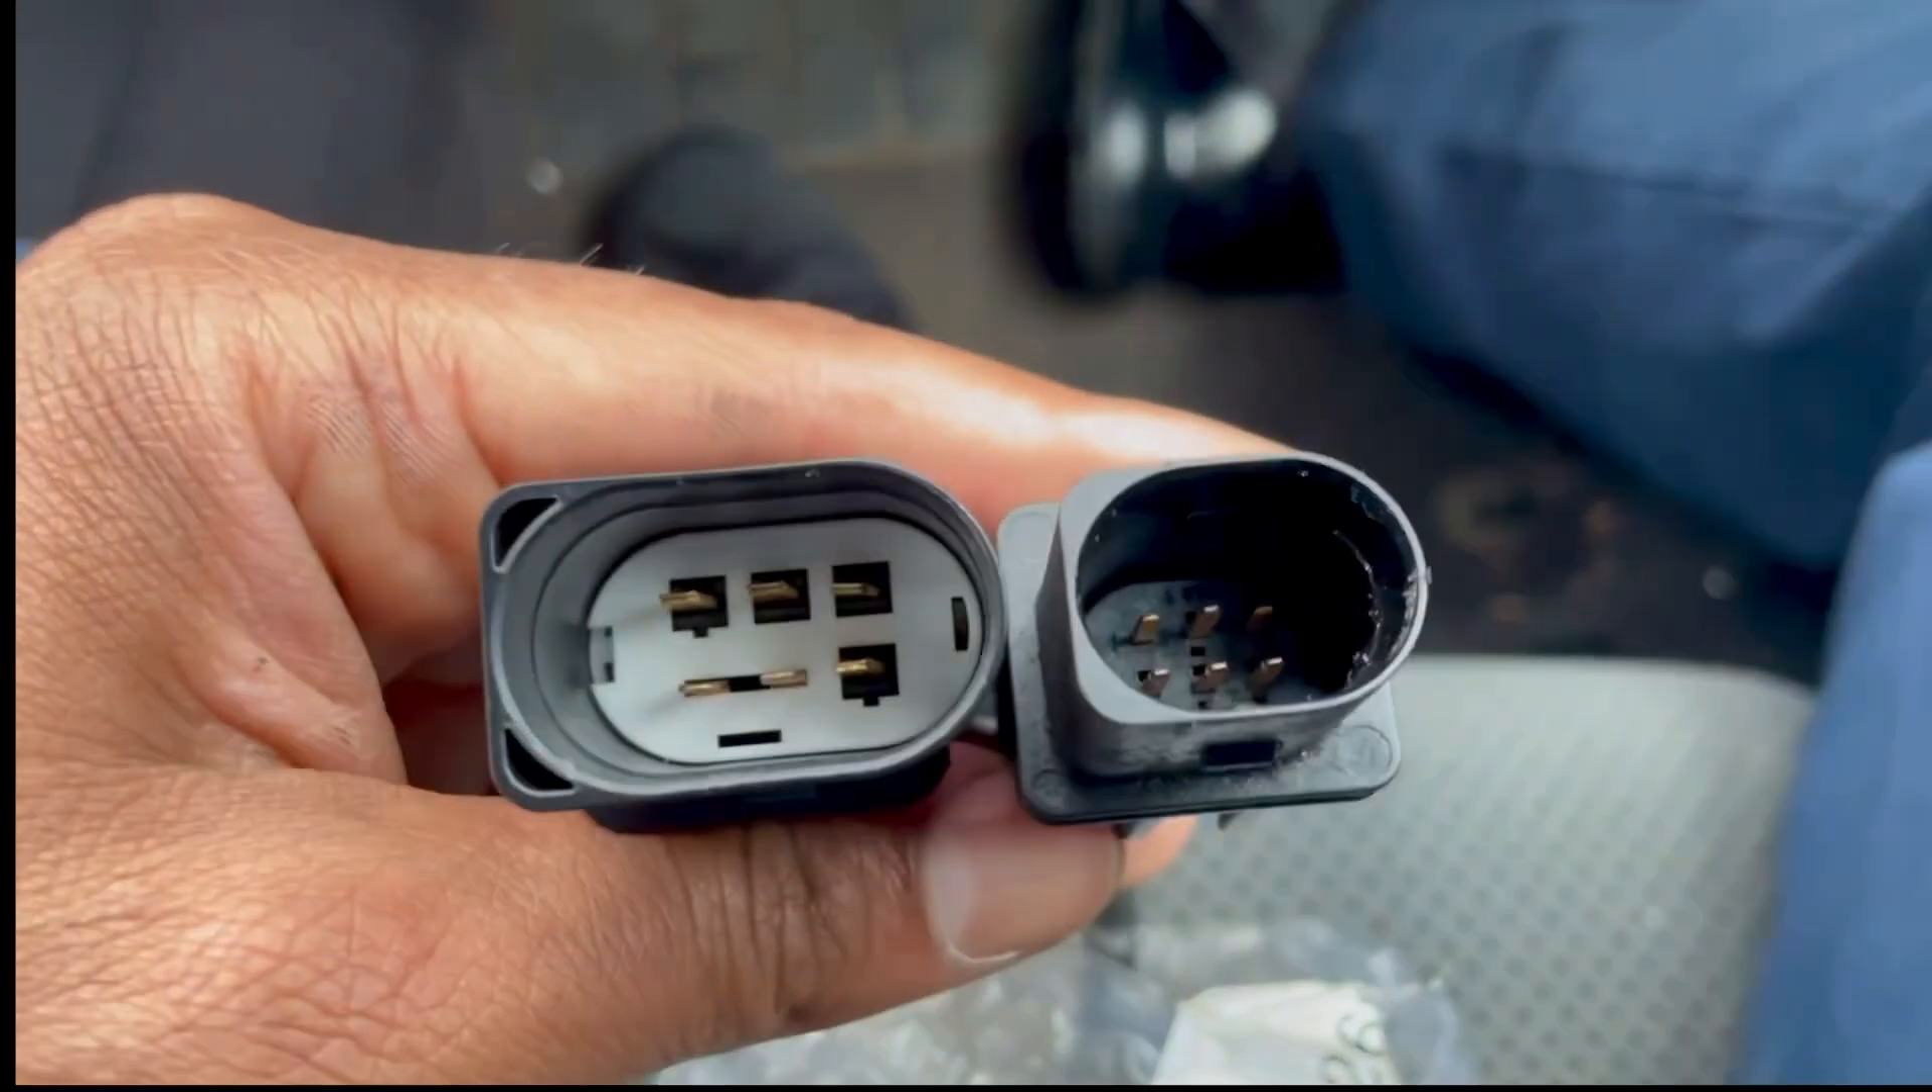The sensor on the right is the one i just took off the one on the left is the one i bought off aliexpress and as you can see clearly they're not going to fit.